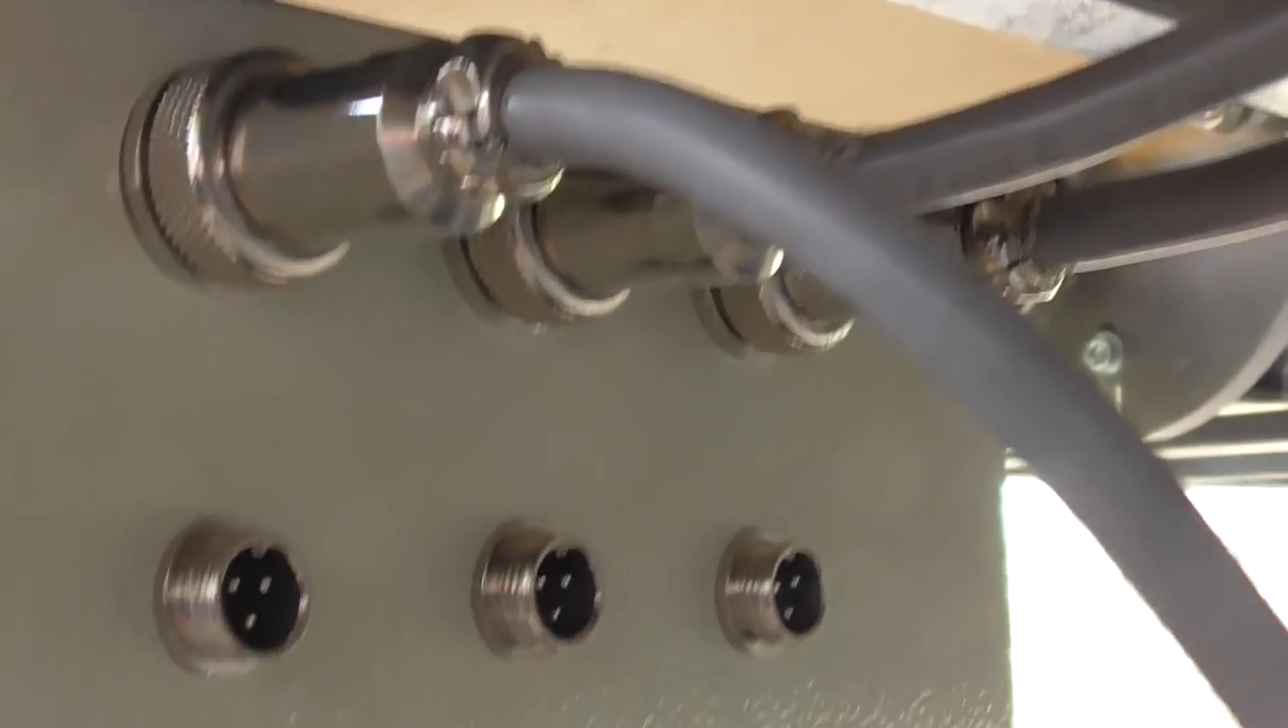I added the plugs for the limit switches there so that's going to be XYZ.